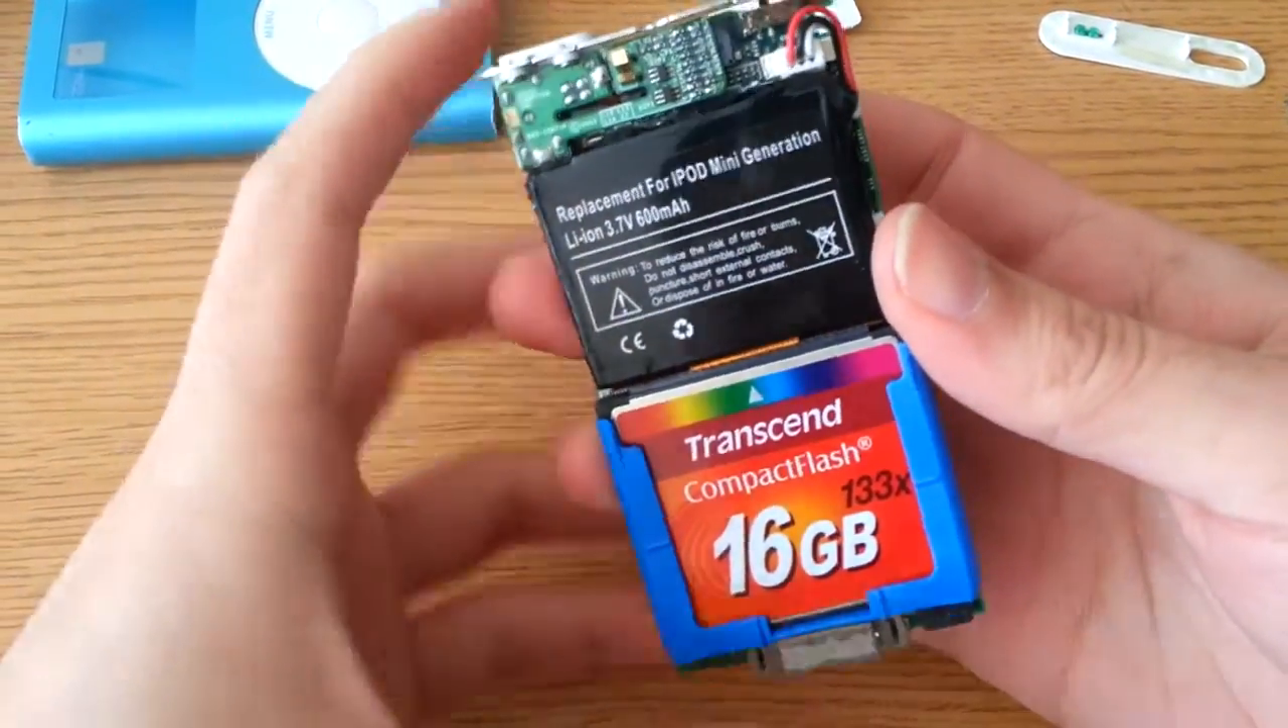And here you can see, I replaced the battery.